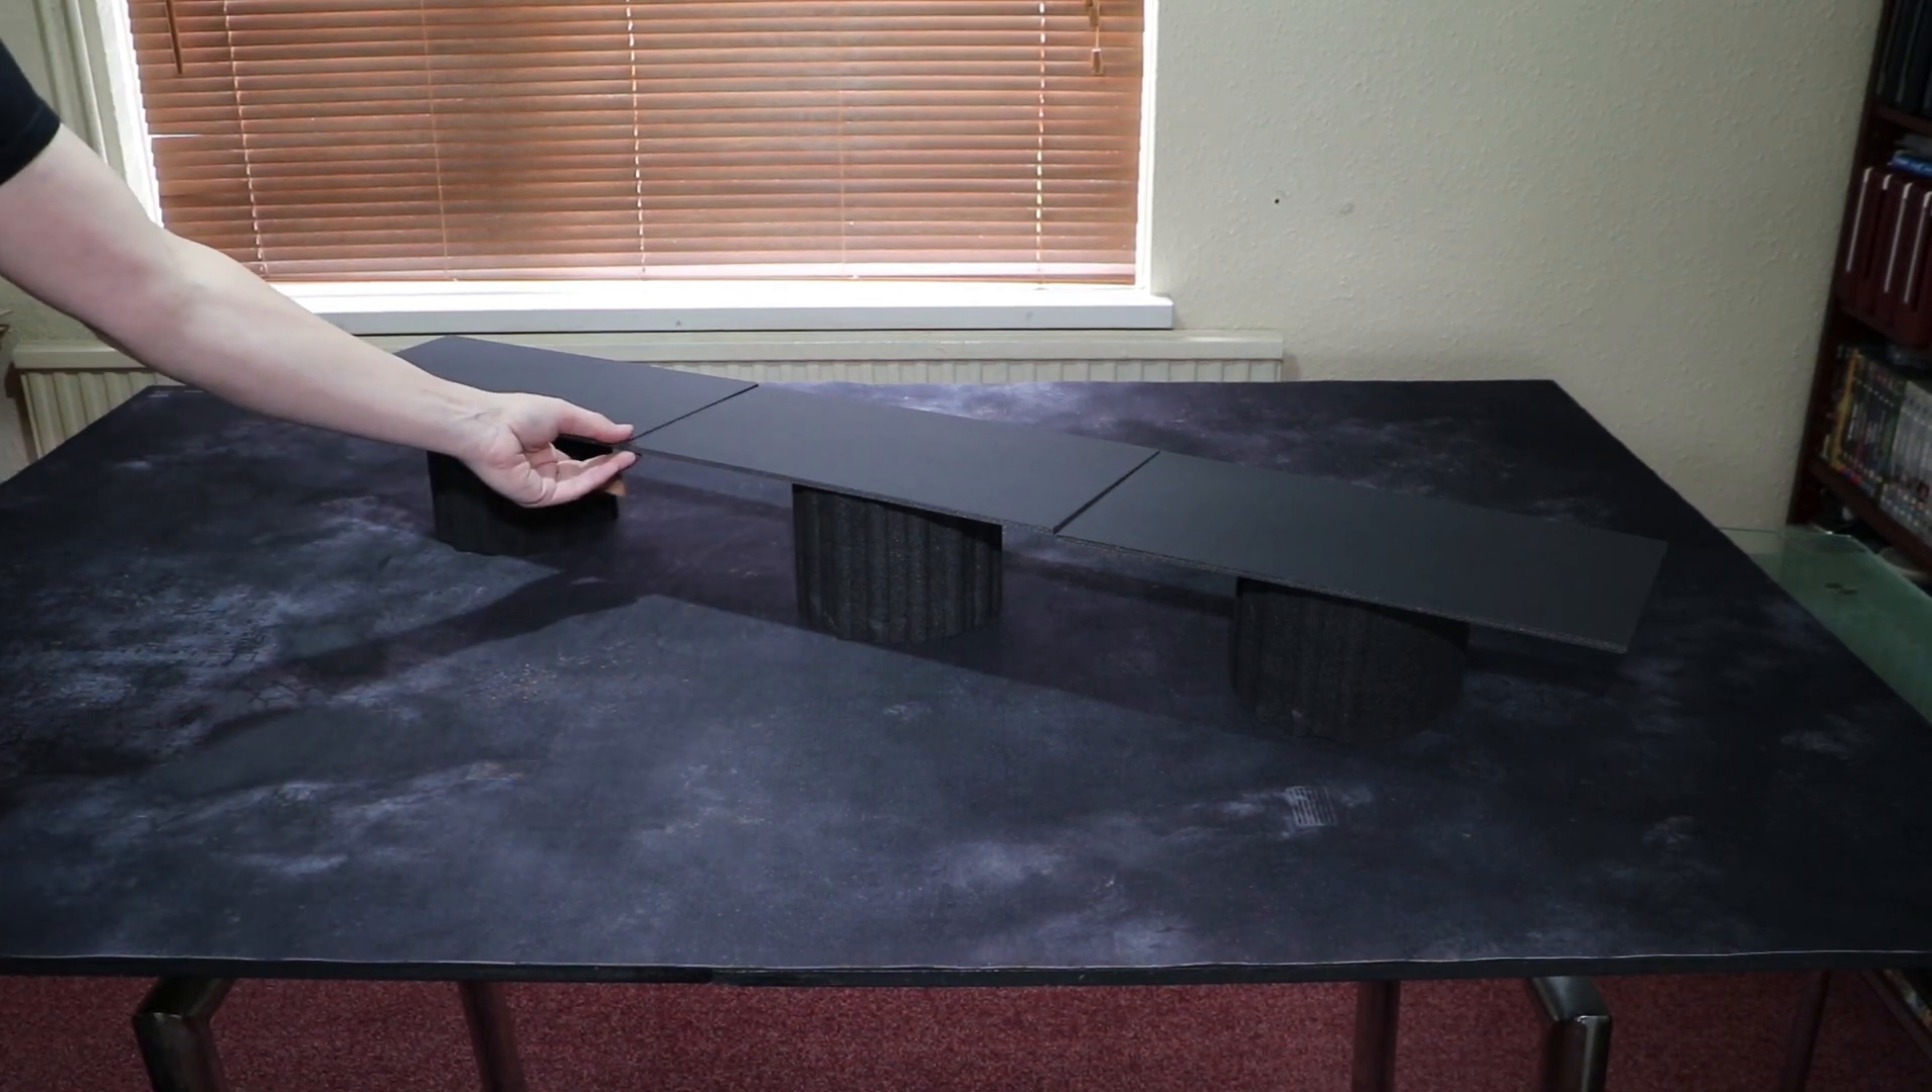Okay, so first of all I've cut the three pieces of foam board to the right size. Now these aren't glued or anything, they're just resting on top of the pillars. I've got them slightly overhanging the edge here and of course I've got to join them together.